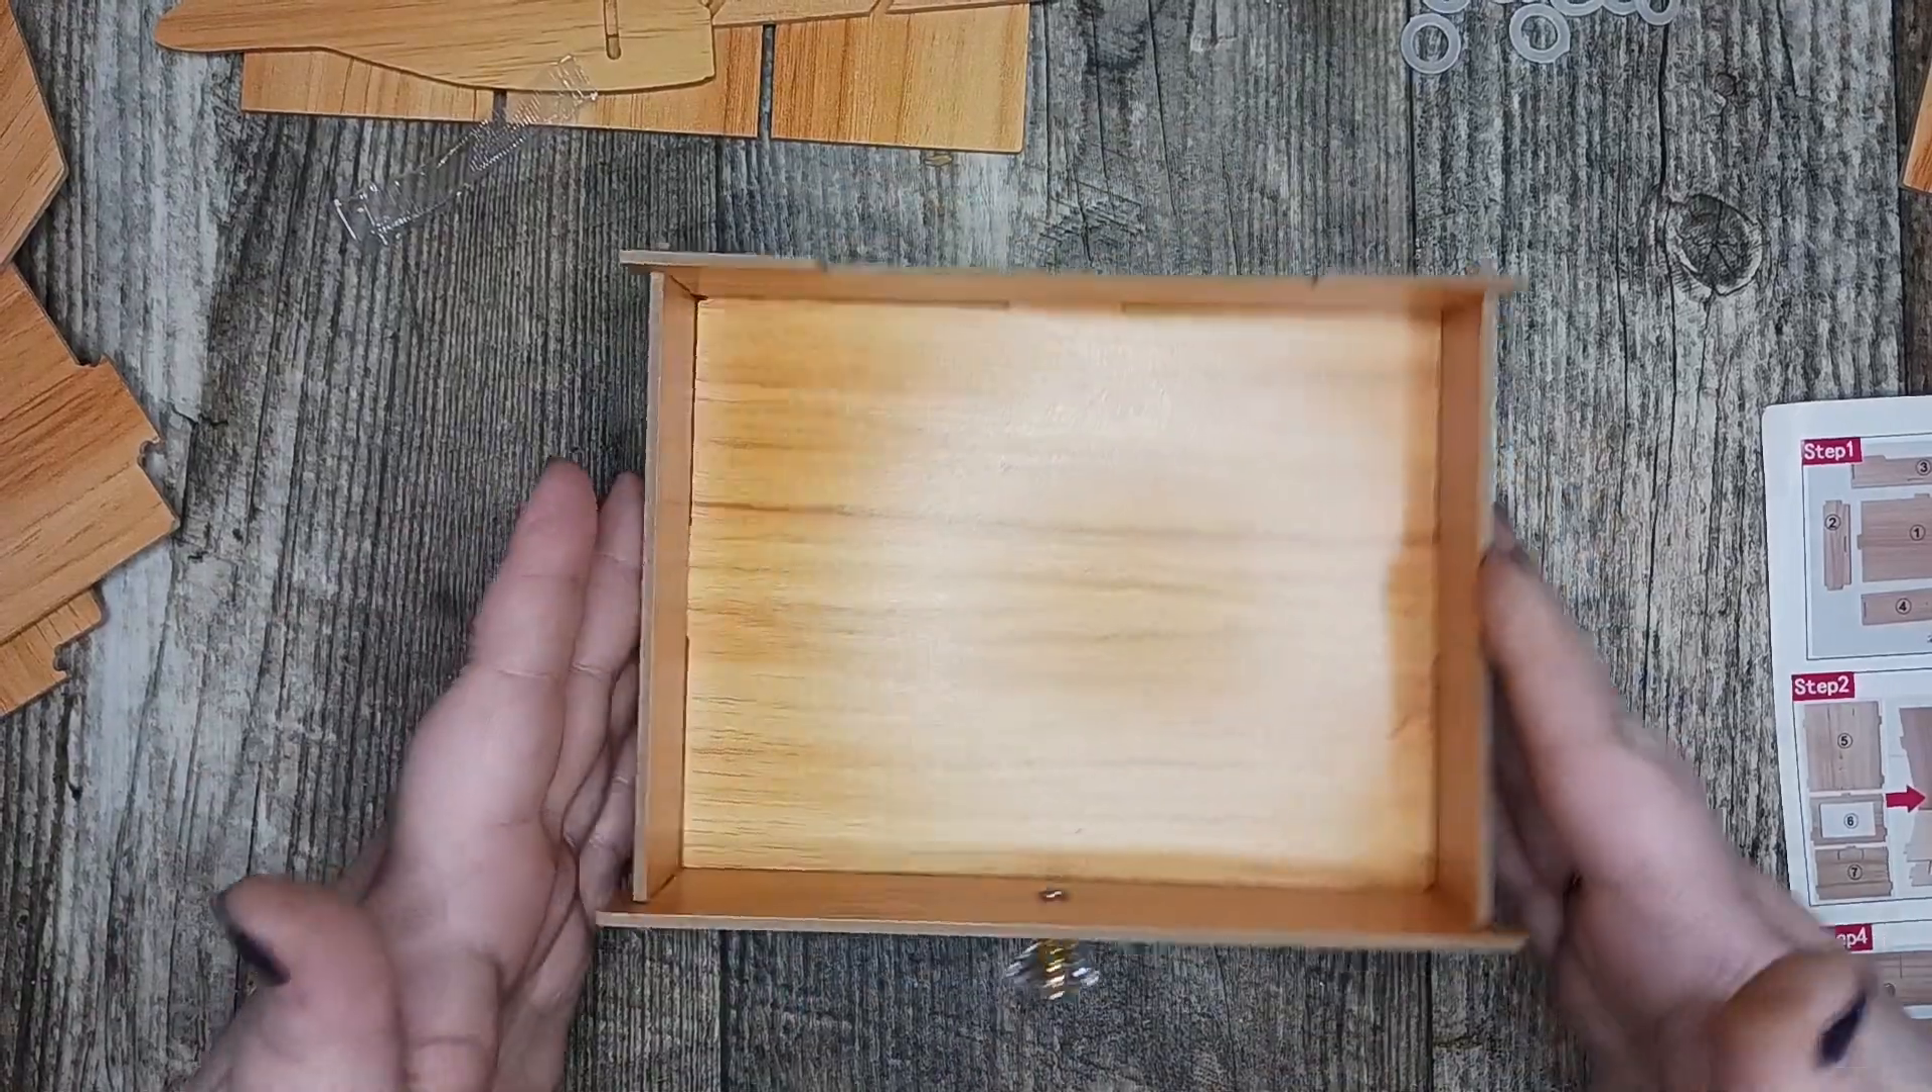So I've got the little drawer built.